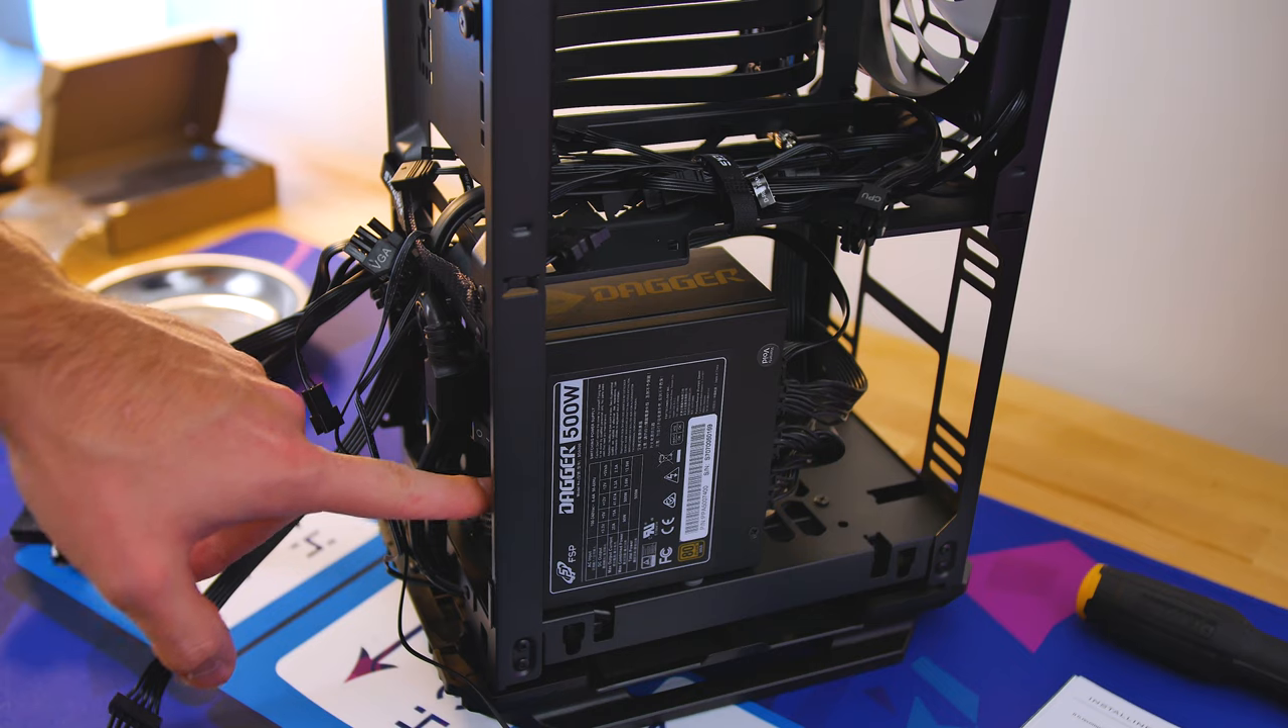So the PSU is now installed.